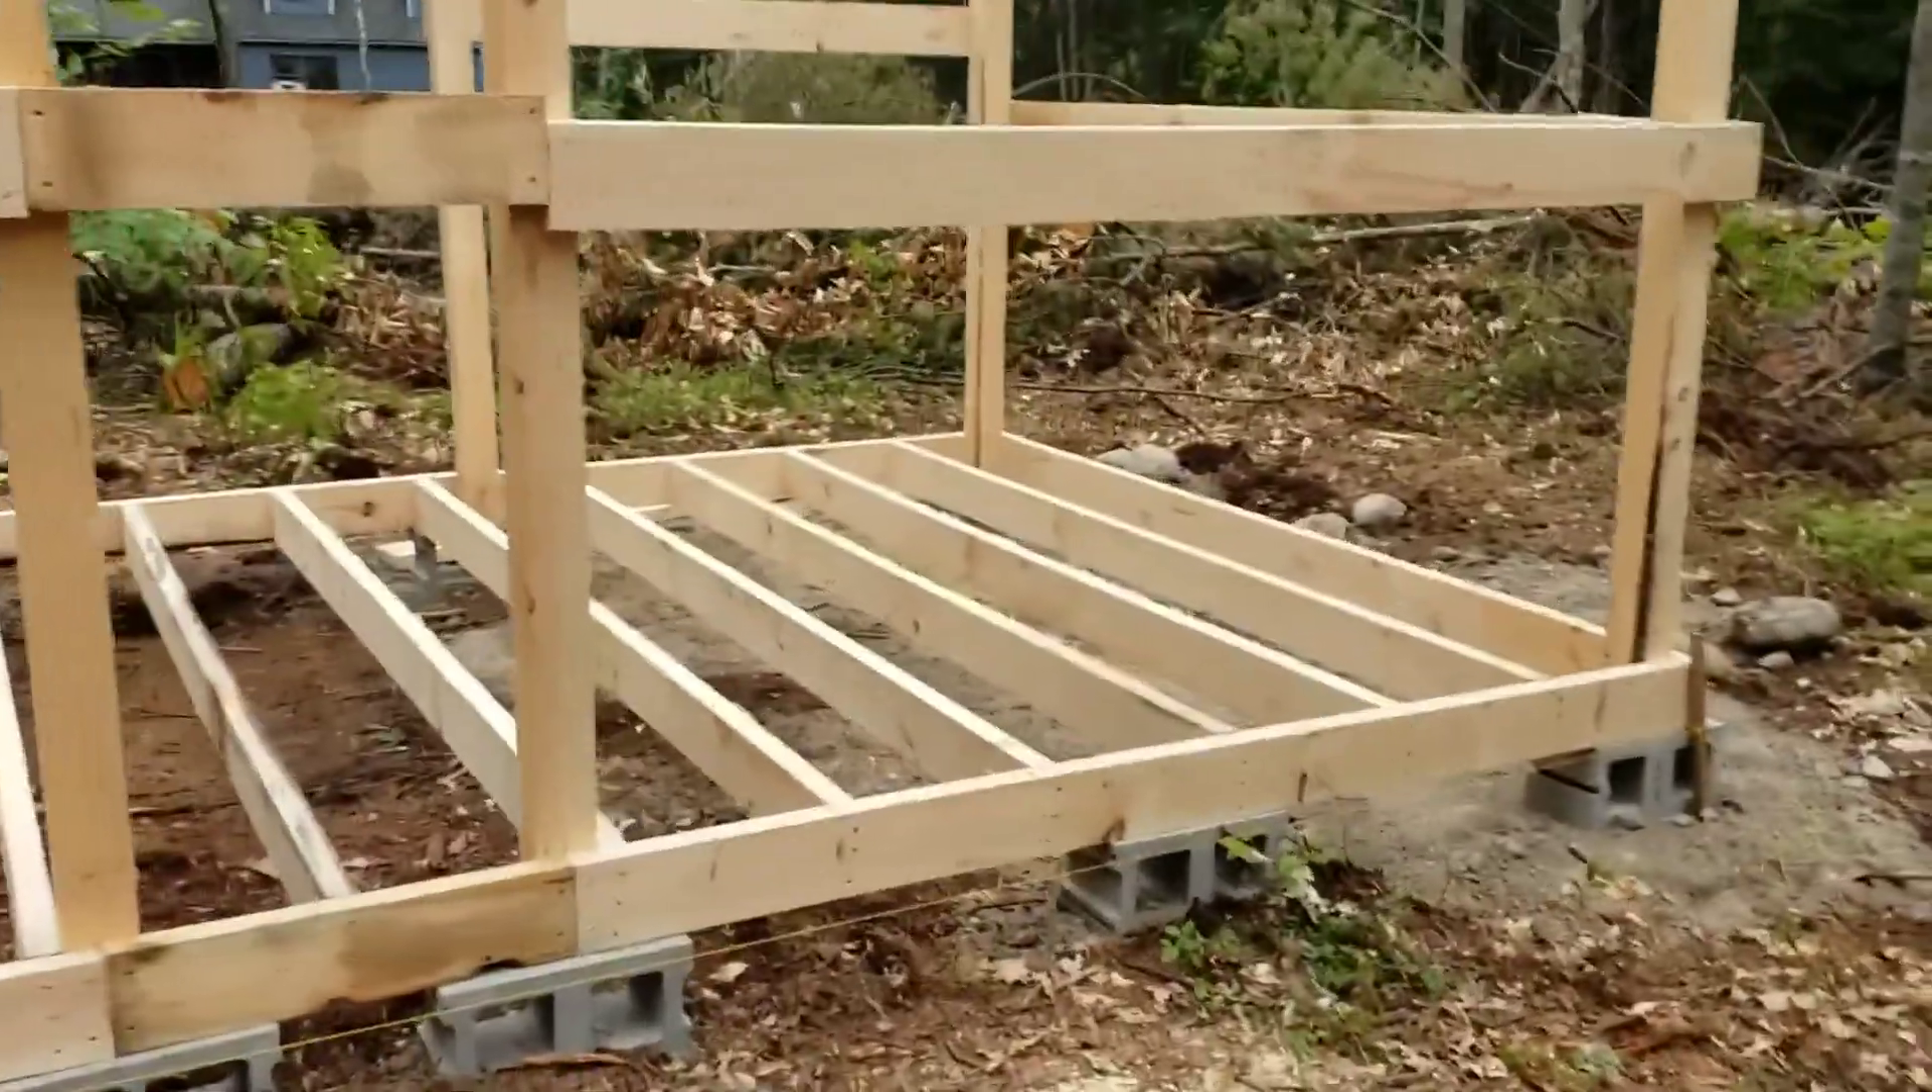We did get all the floor joists in. Everything cut to length and in.